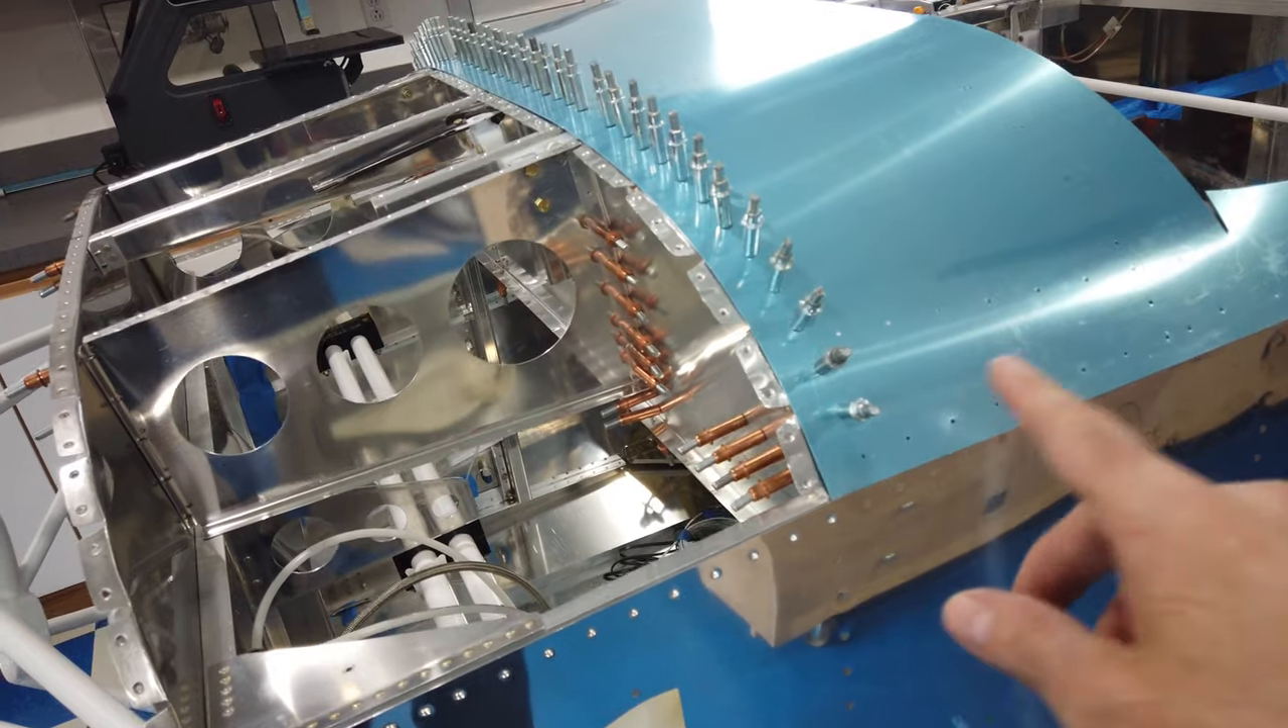As you can see i've got some of the clecos most of the clecos in on the forward edge i have not done the side ones yet but i i'll get to that in a minute.